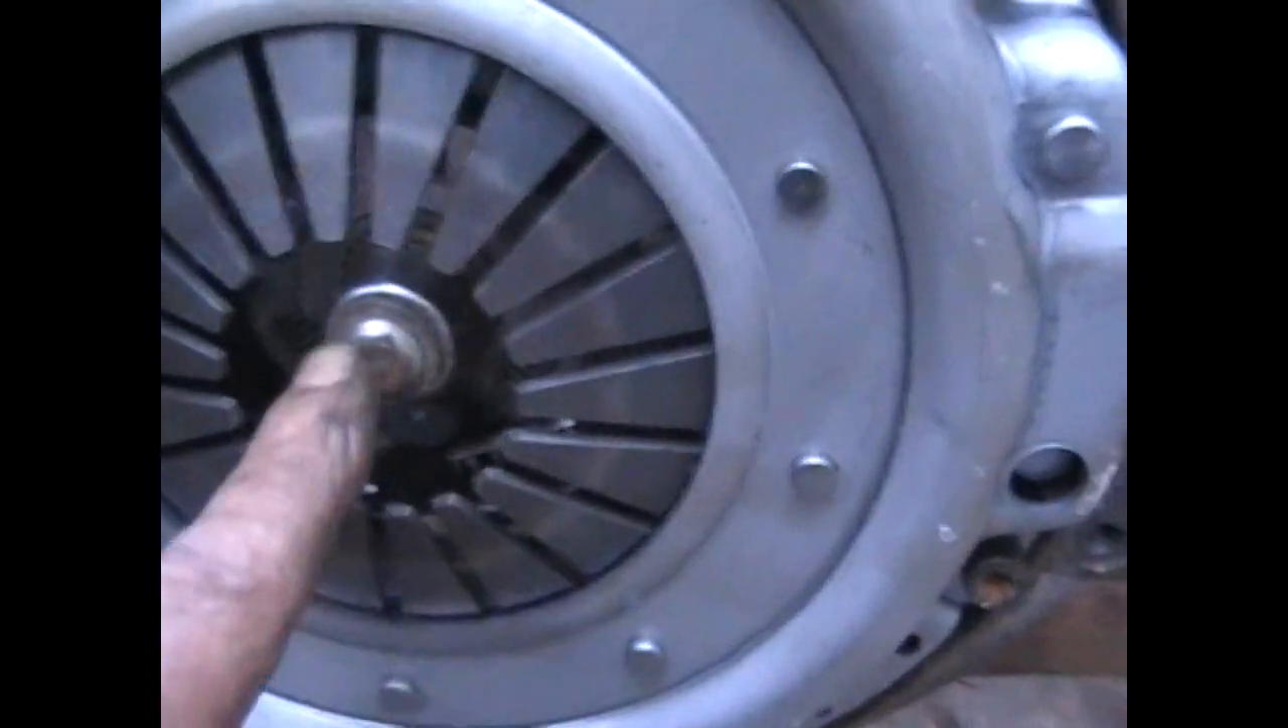Ici, j'ai mis le centreur dedans.